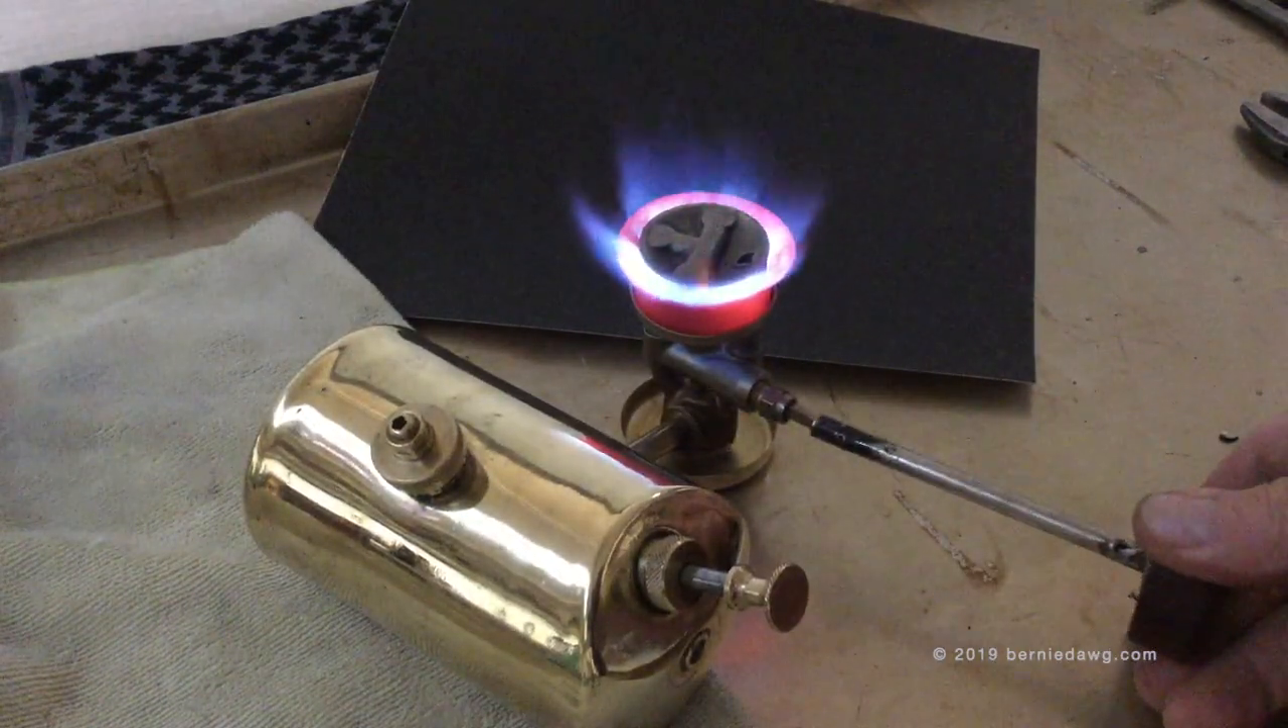Here's the stove all put together.